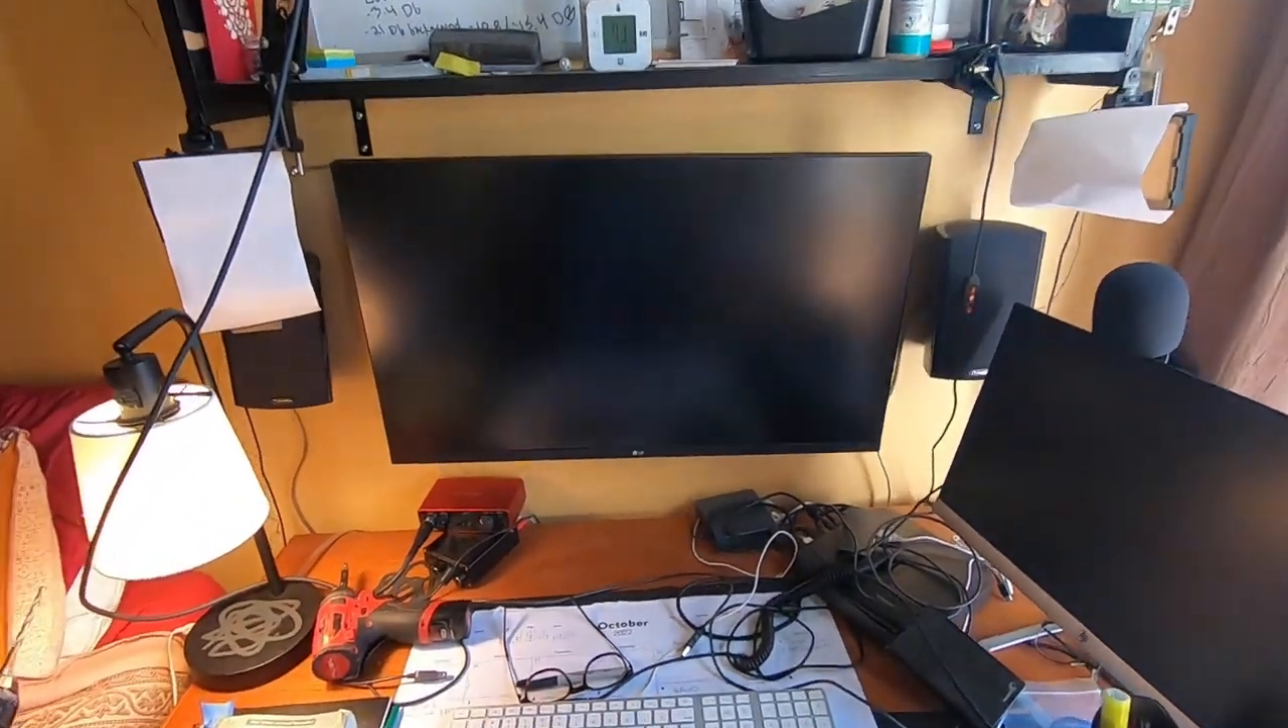We have the monitor up on the bracket. Looks pretty good.